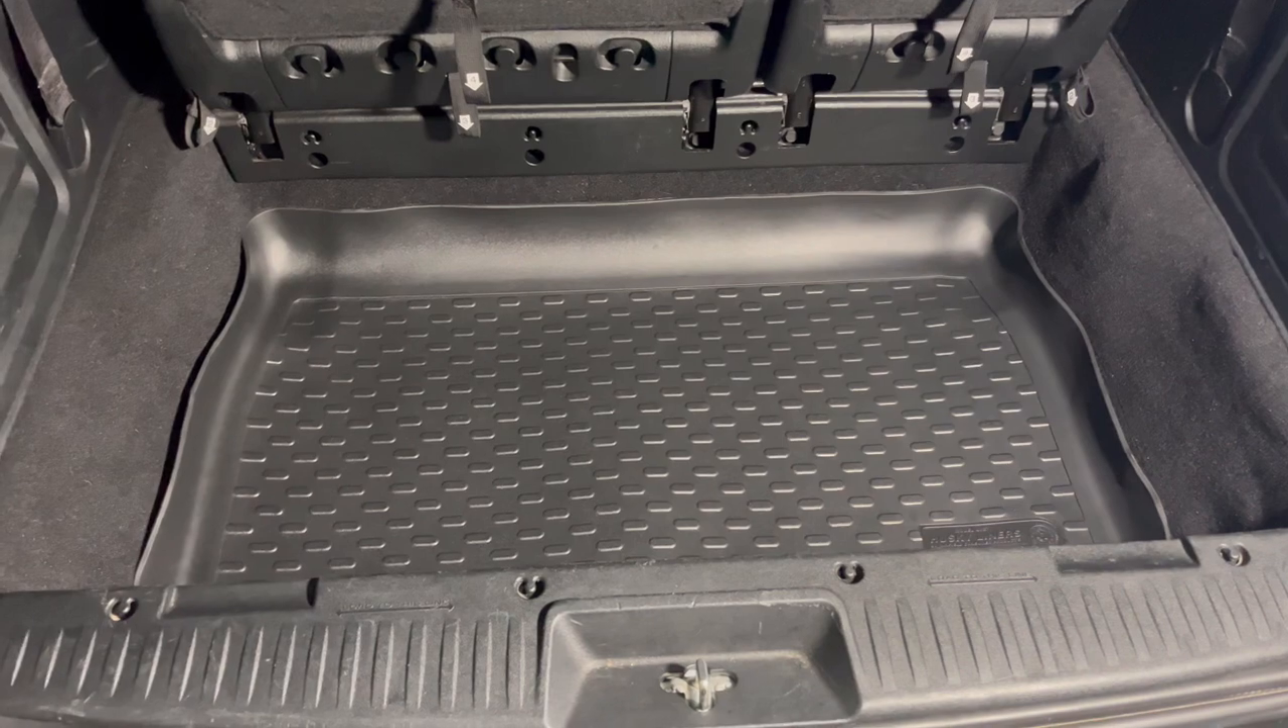All right, guys, I got the Husky cargo liner installed.